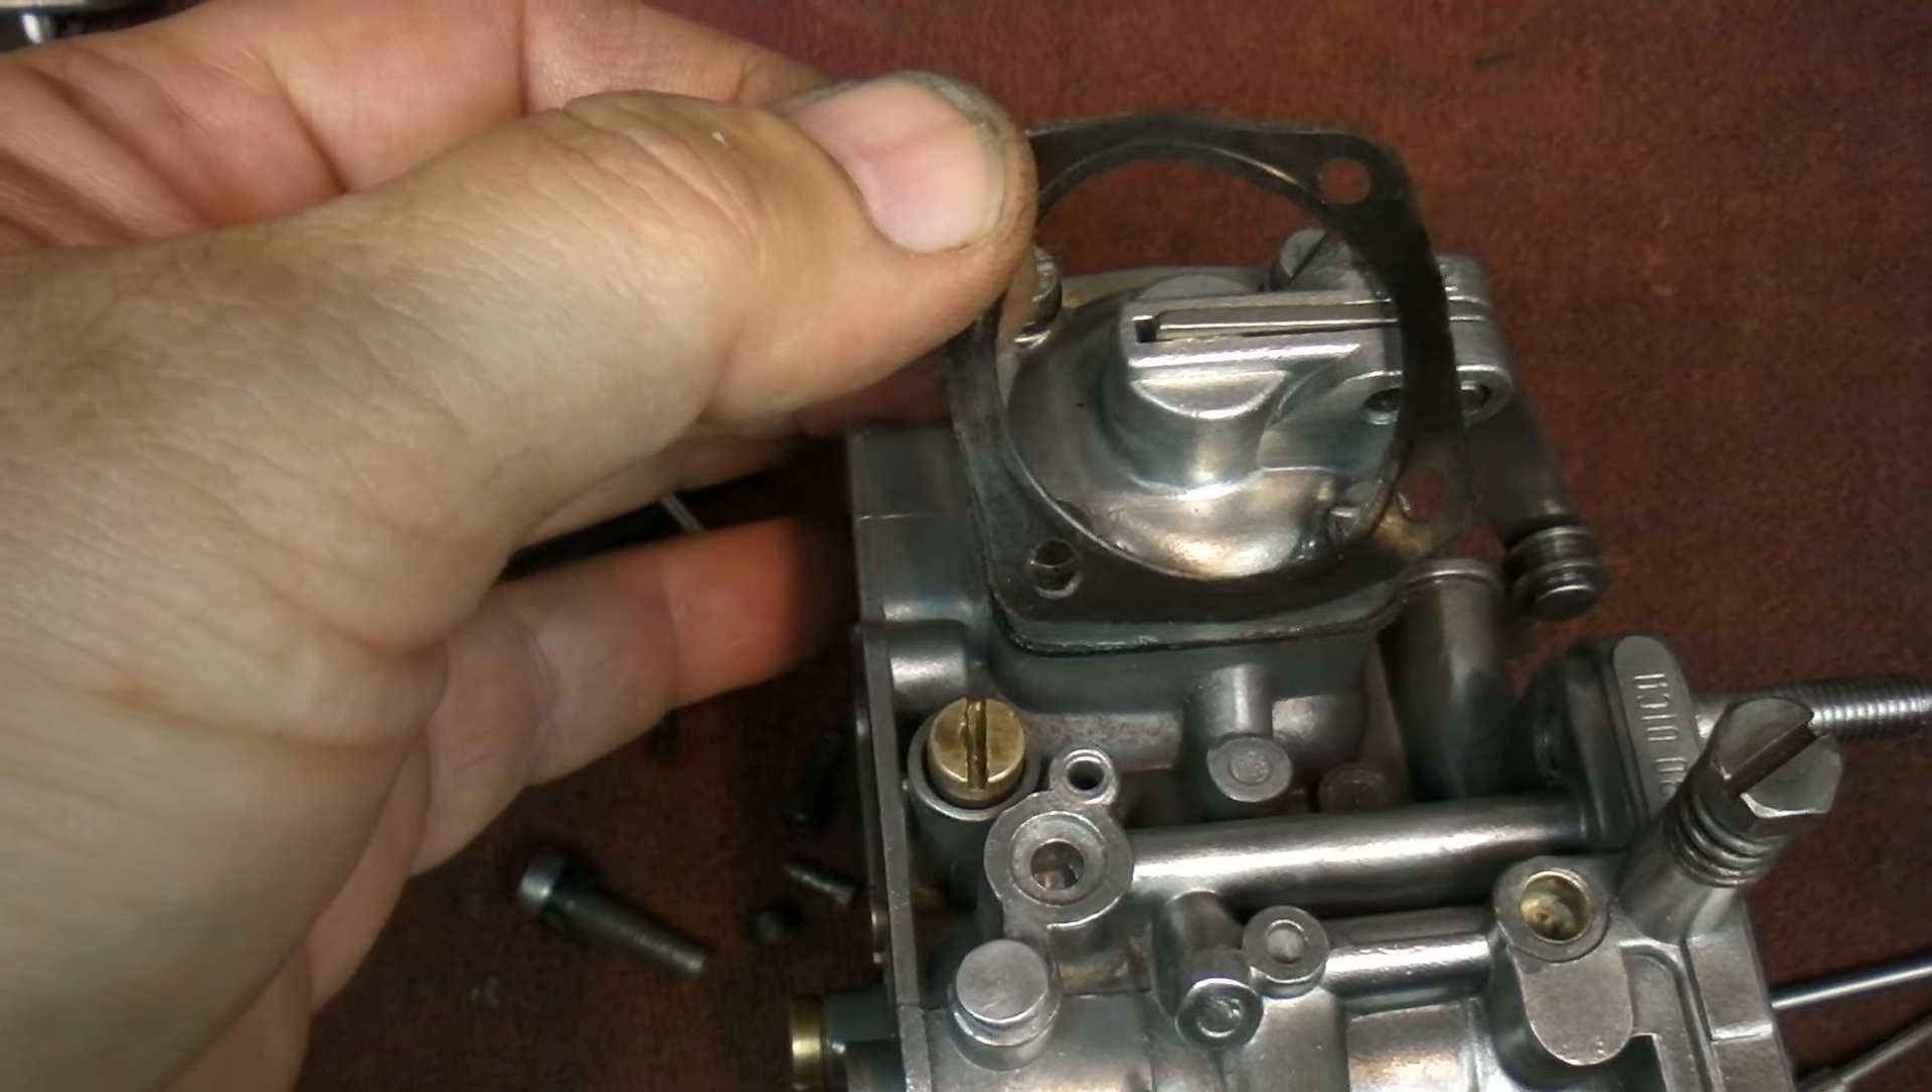Here's a gasket I haven't installed it yet but those go behind here.